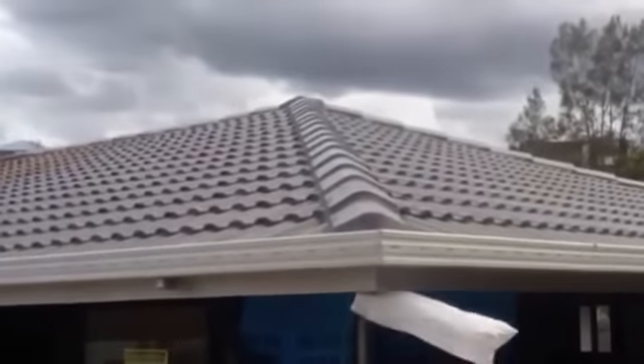There's the roof tiles we did up there last Friday.